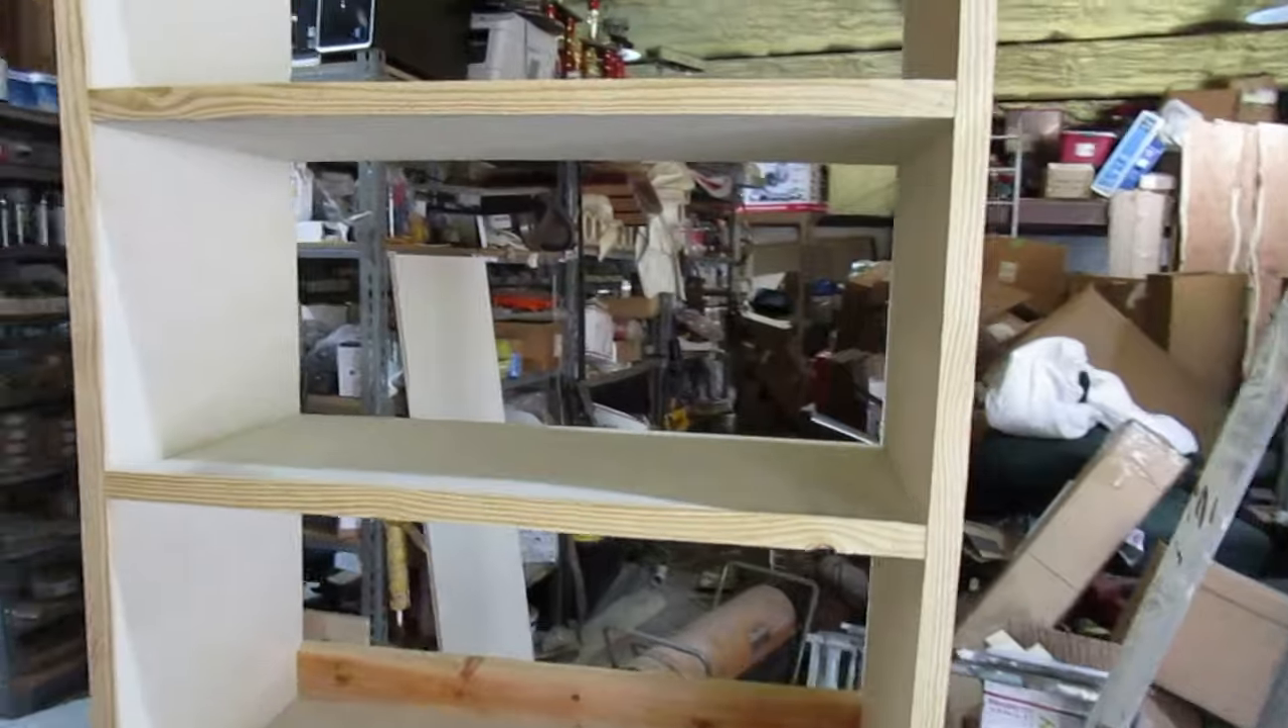Okay, now we've got all the shelves in. We've got all the face covers in, the plates, covers, whatever you want to call them.